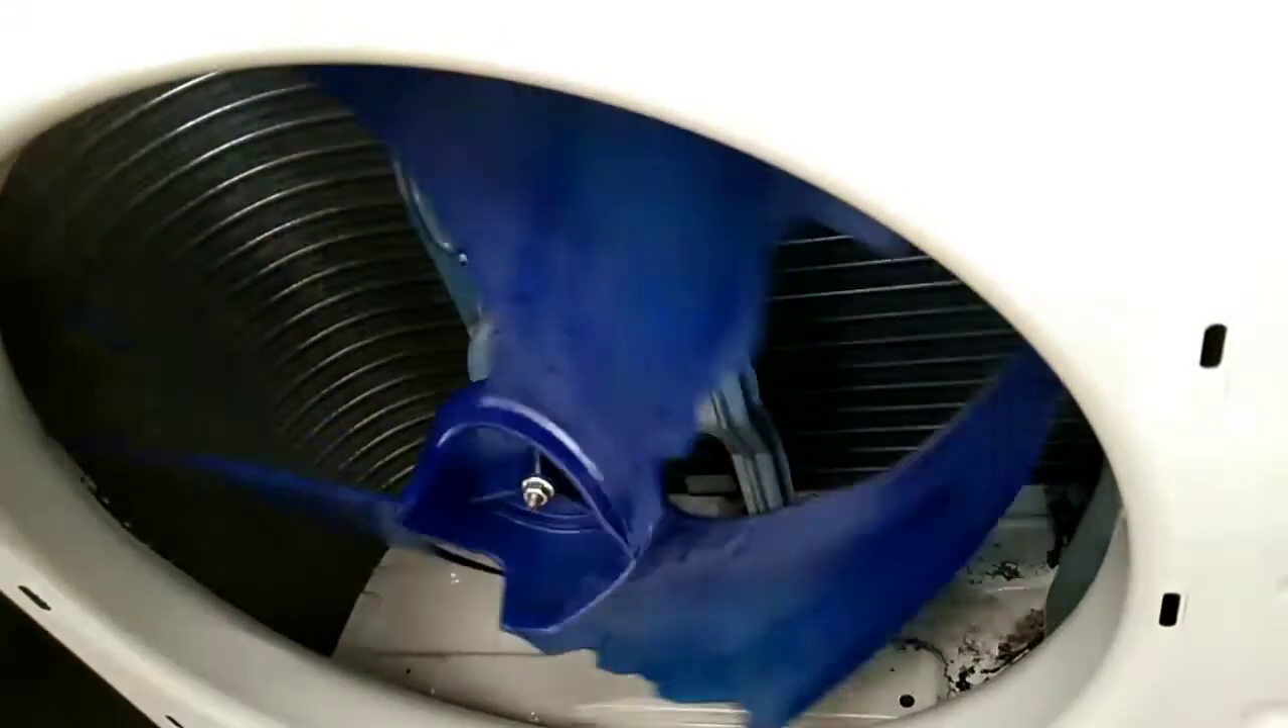Okay, nabalik na natin yung fan blade.